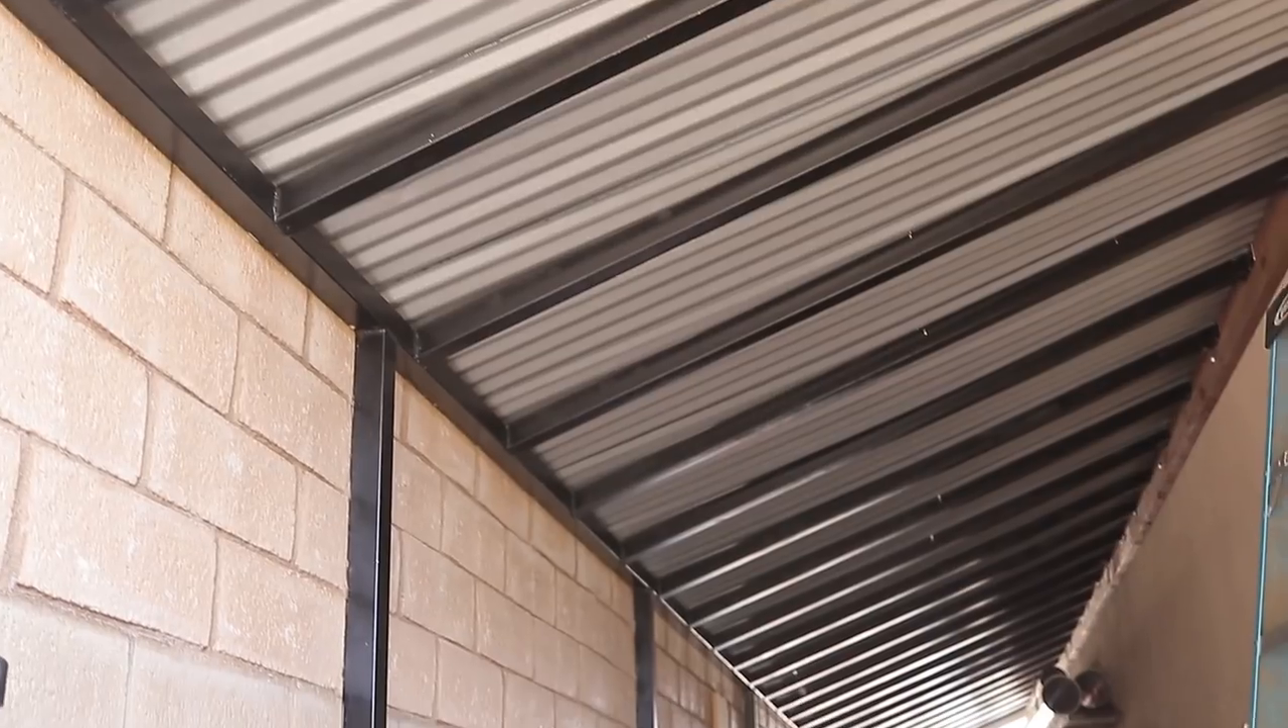We just went right along here and got all the panels put on and there it is complete.